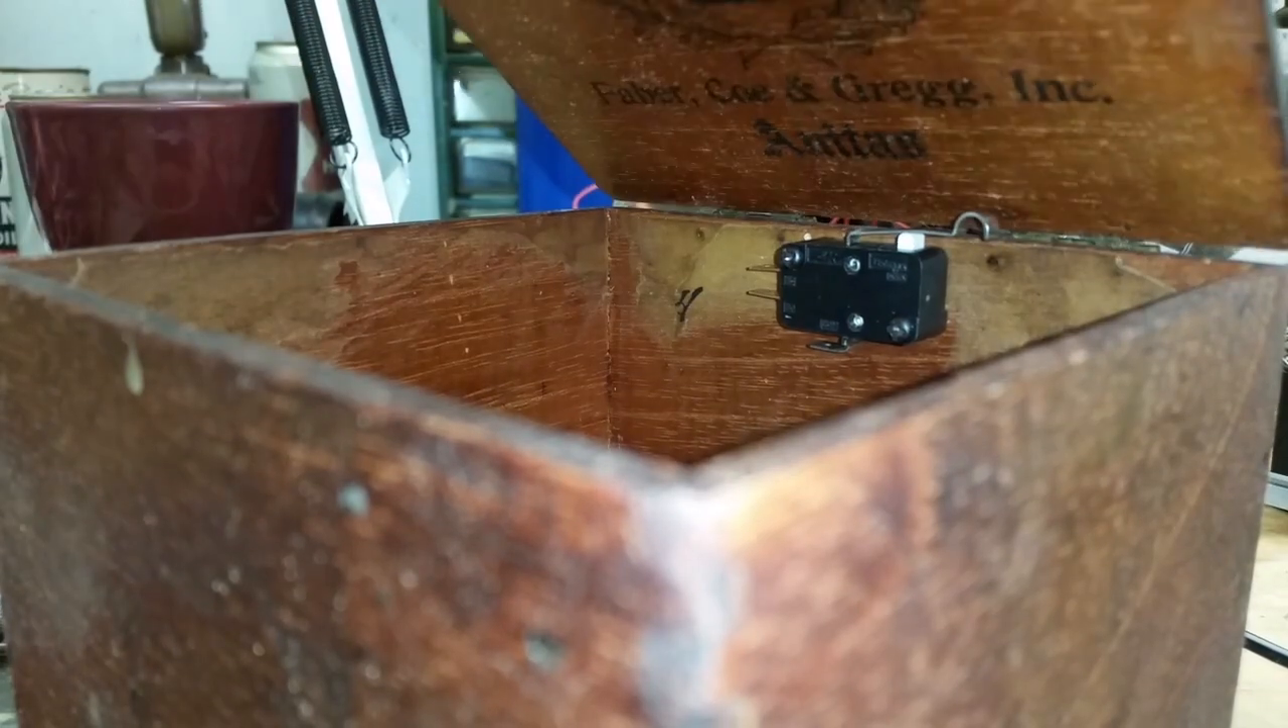I mounted a micro switch on the inside of the box so that the lid would press its lever down when the lid shut.